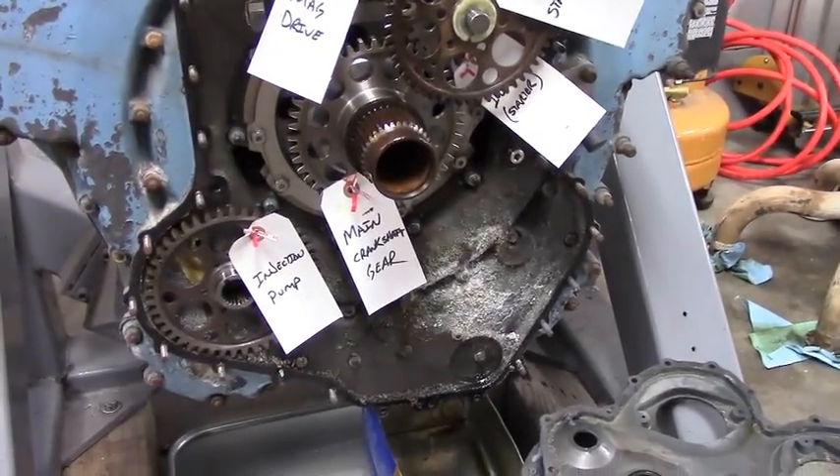Okay, I got the front cover off, and then I marked all the gears with little tags on what each one is.